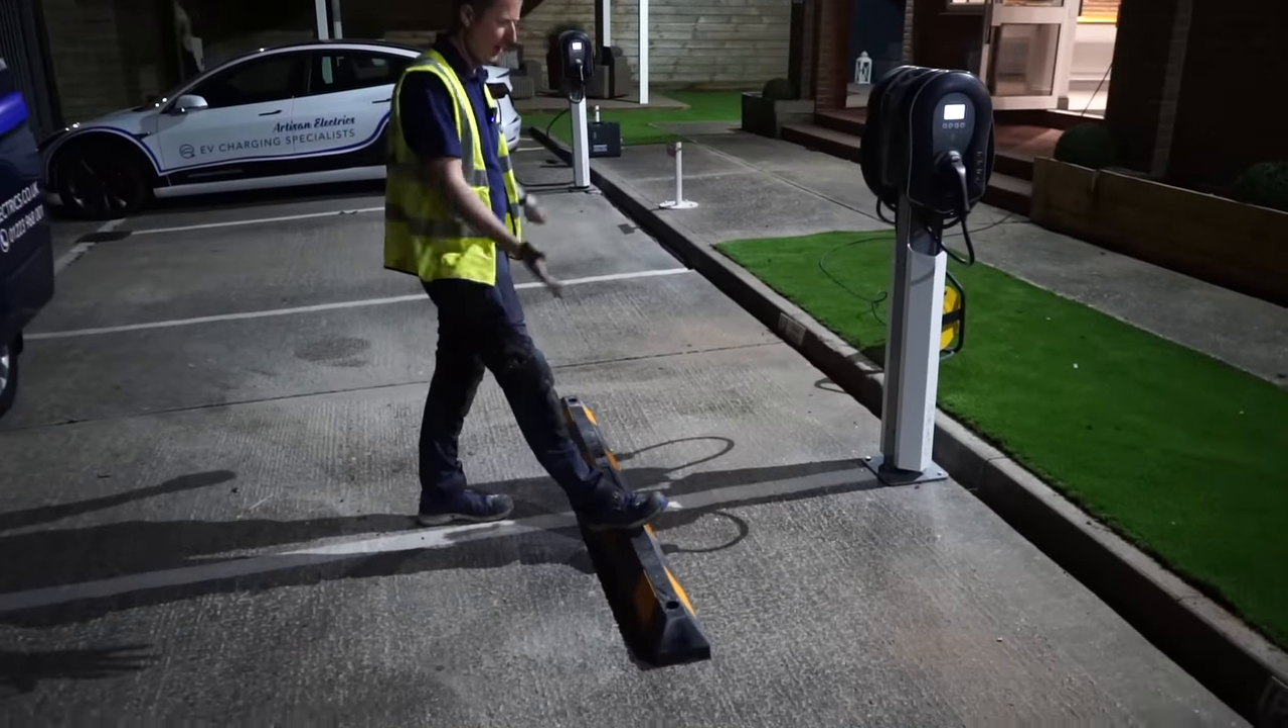We've put these bump stops in as well just to stop anyone being able to reverse into them because that would just do a lot of expensive damage.